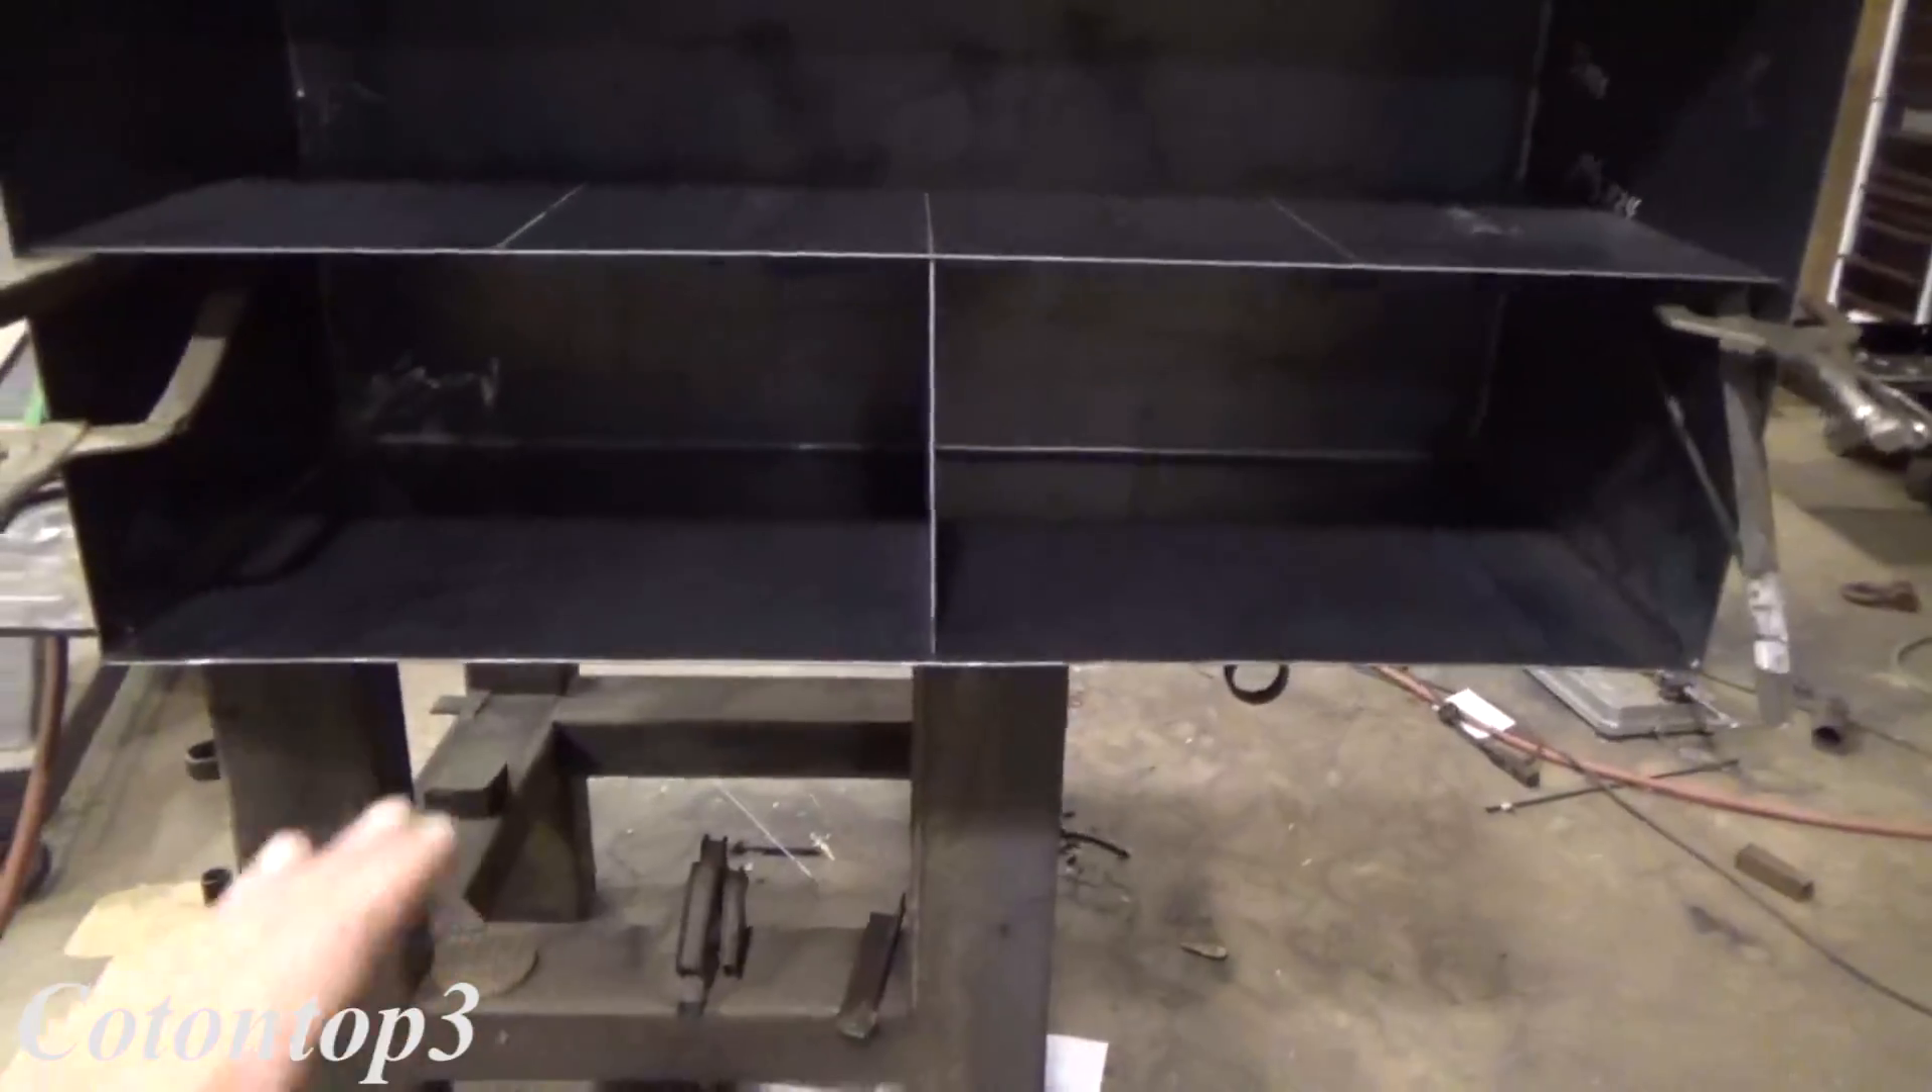See, you can see the center baffle right there is in there now.